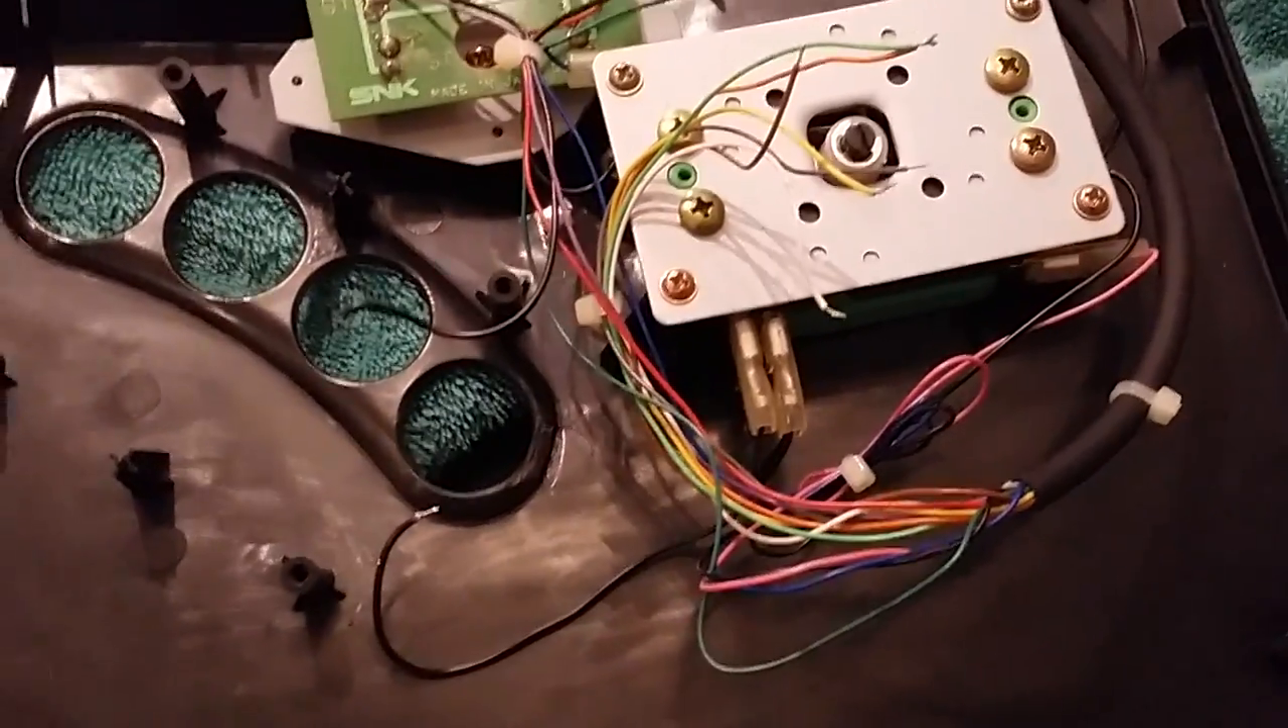I have the buttons removed. Uh... The button assembly removed.